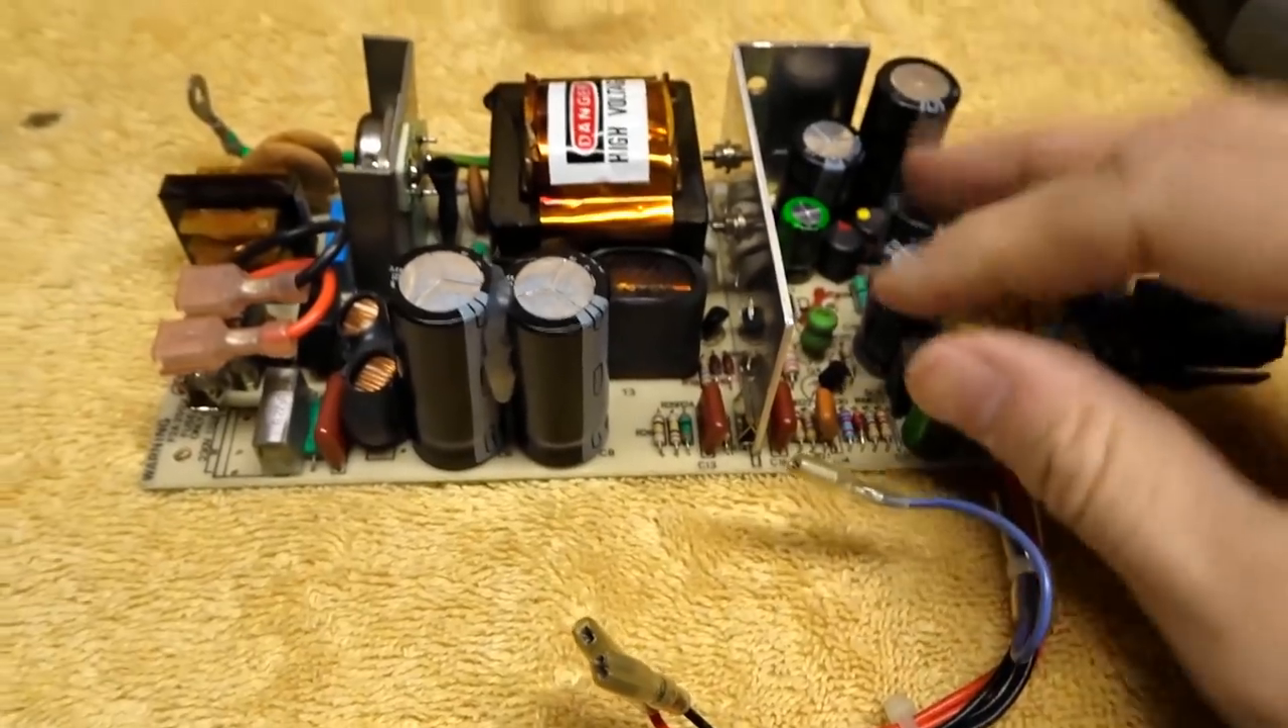Okay, here's the power supply removed from the chassis.